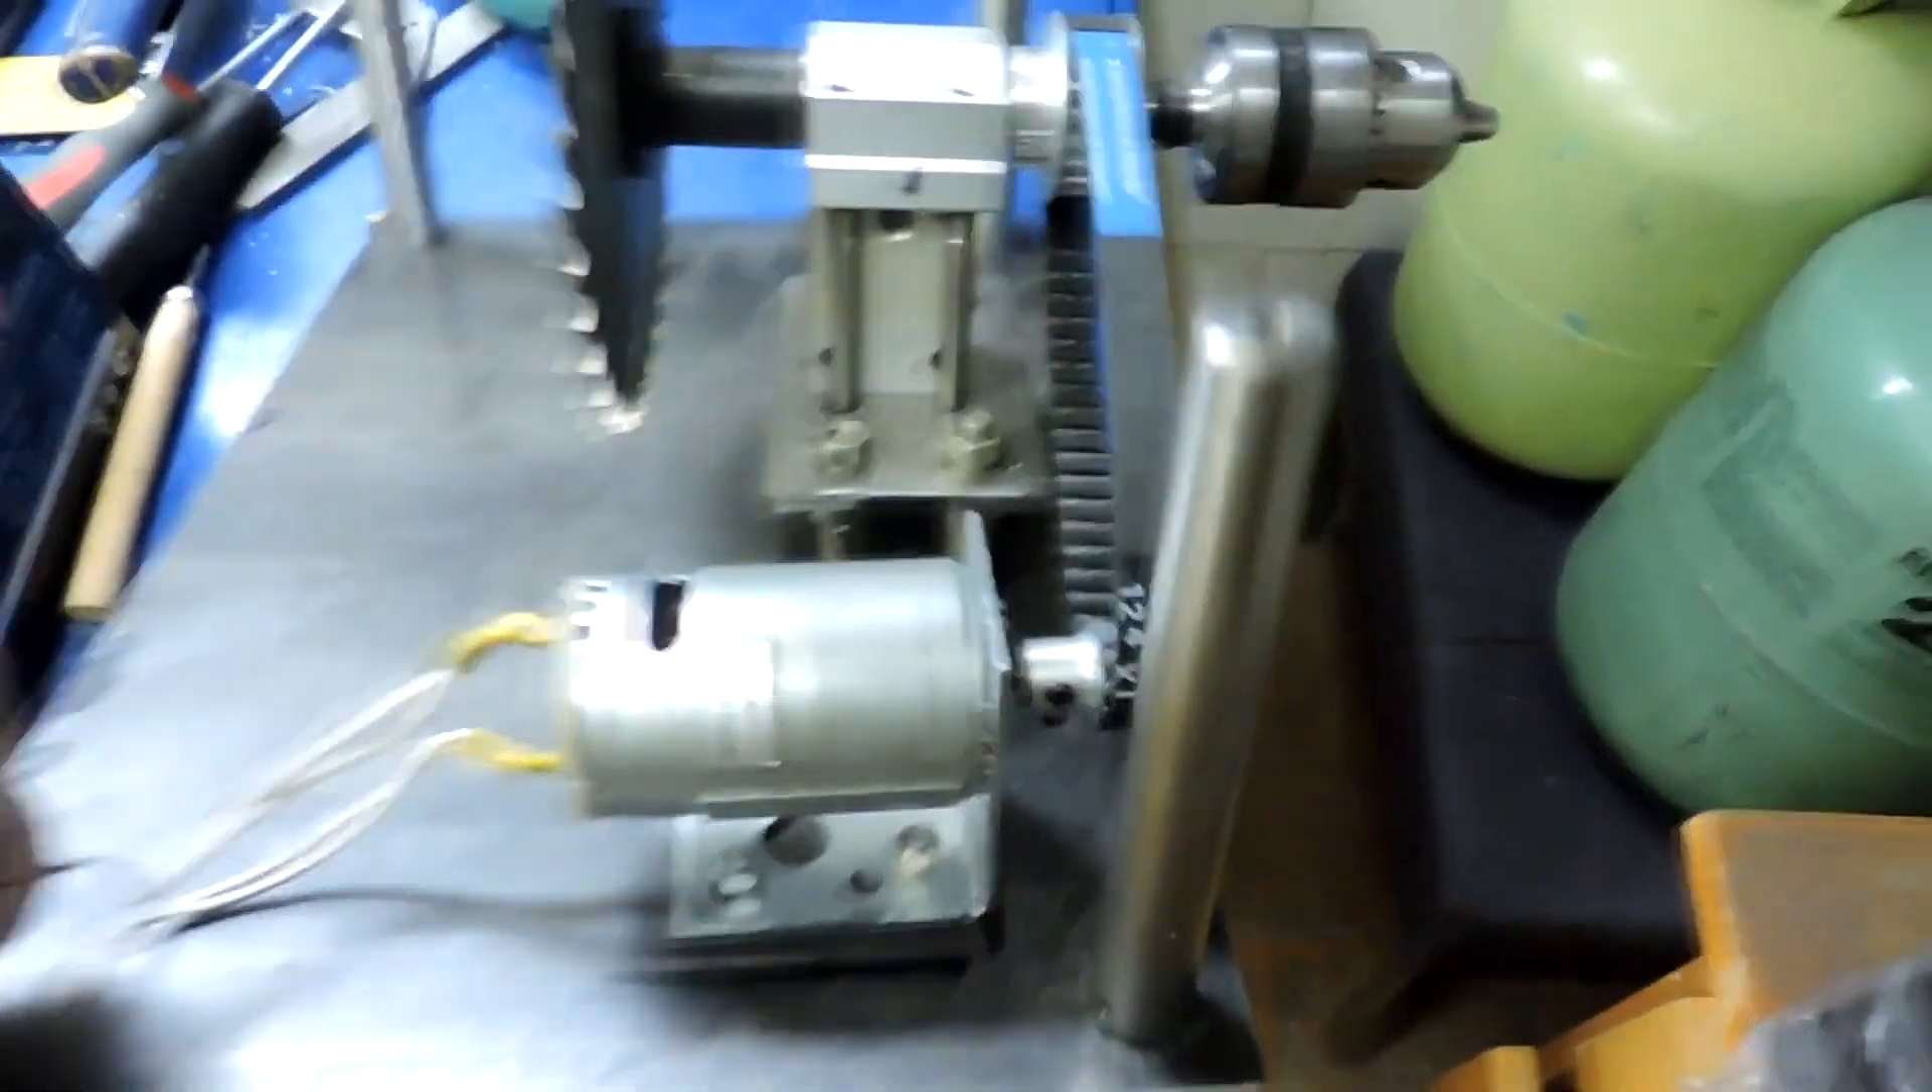Я установил двигатель на новый наш металлический уголок.